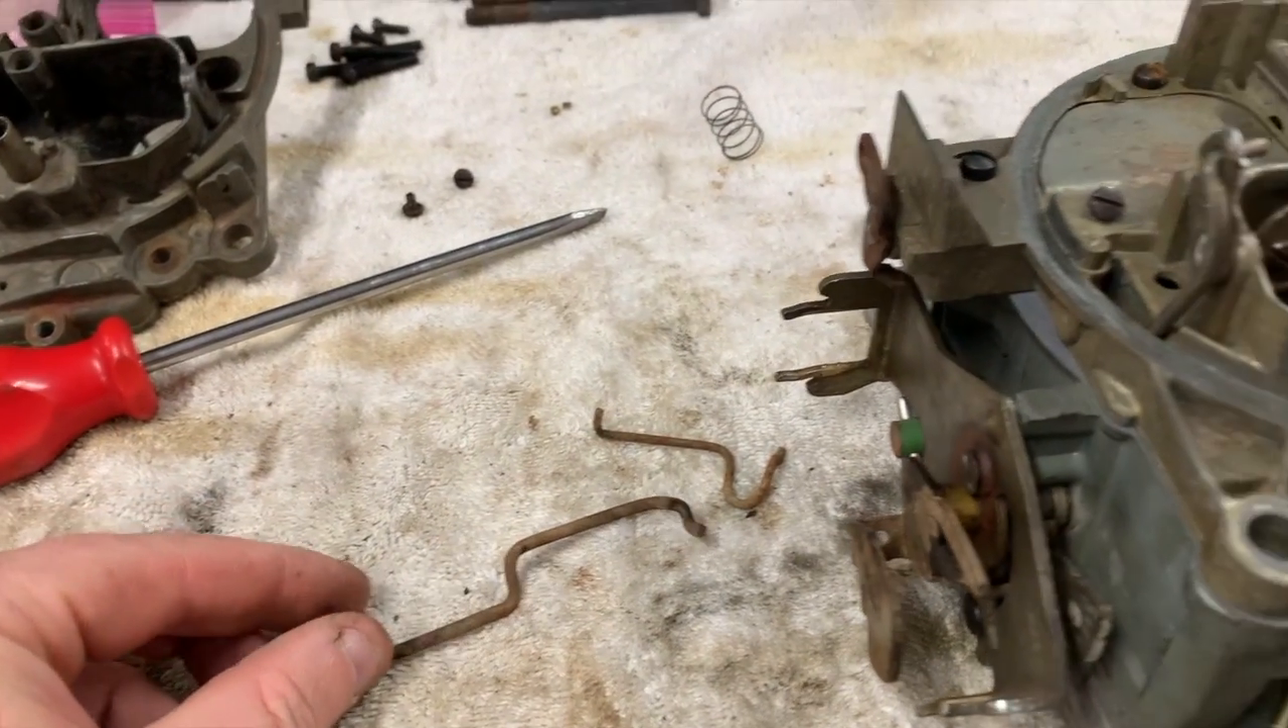Uh the last things i have to do is install this linkage that's uh pretty crusted rusted up.